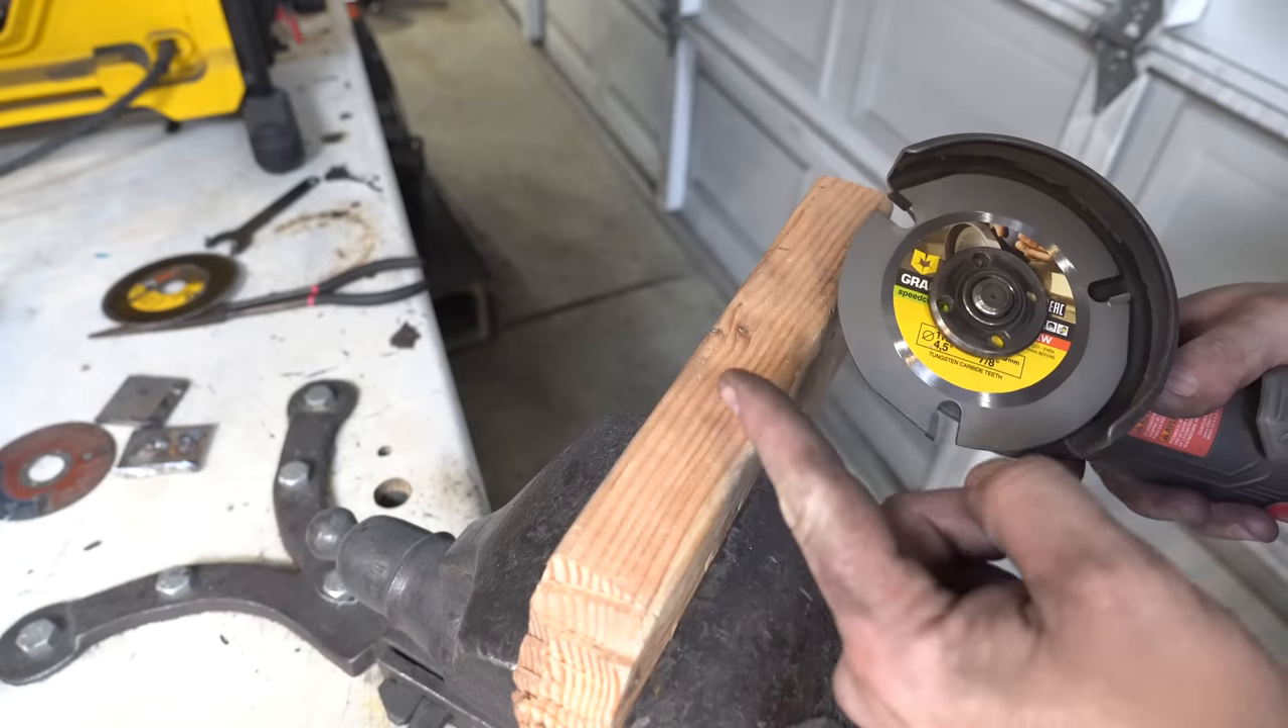Okay, I've got one of these discs for wood set up in here.